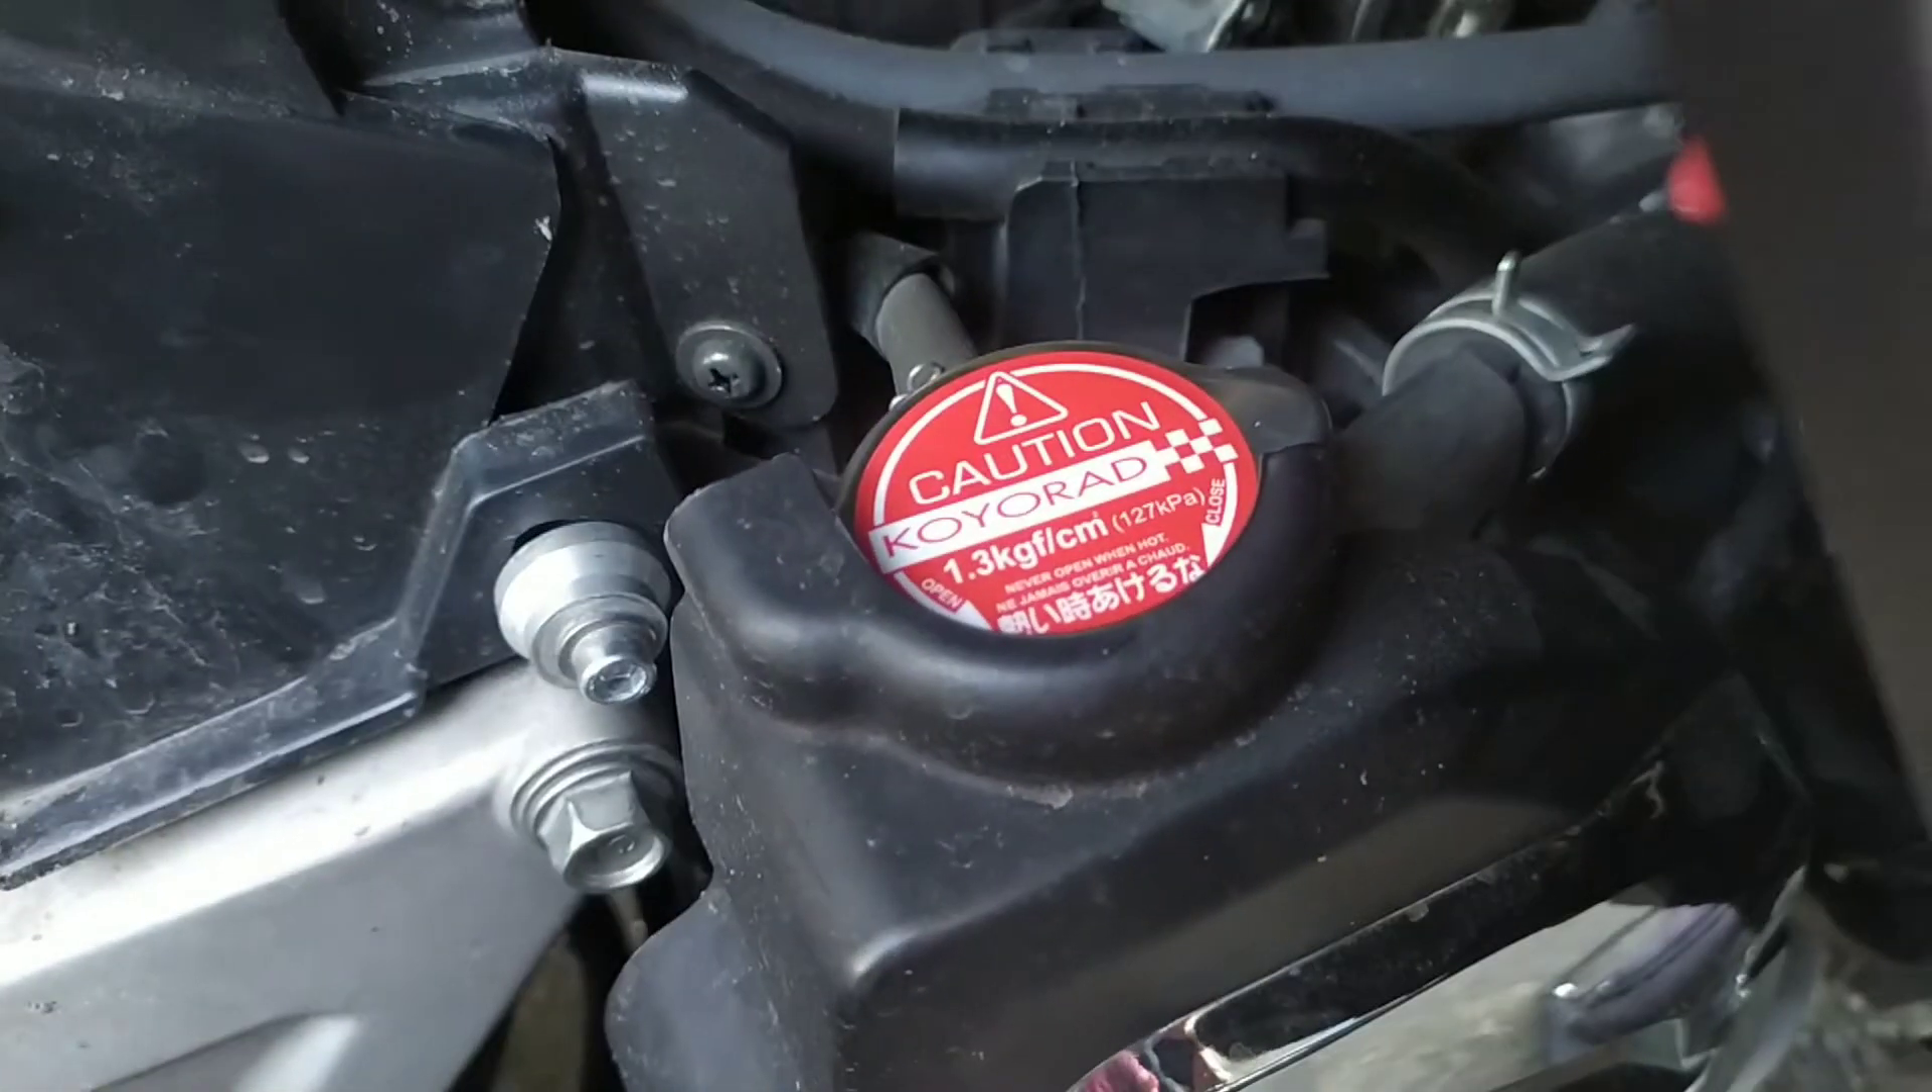Nah ini stiker tutup radiator merek terkenal Foyoret Sudah terpasang di motor vario.